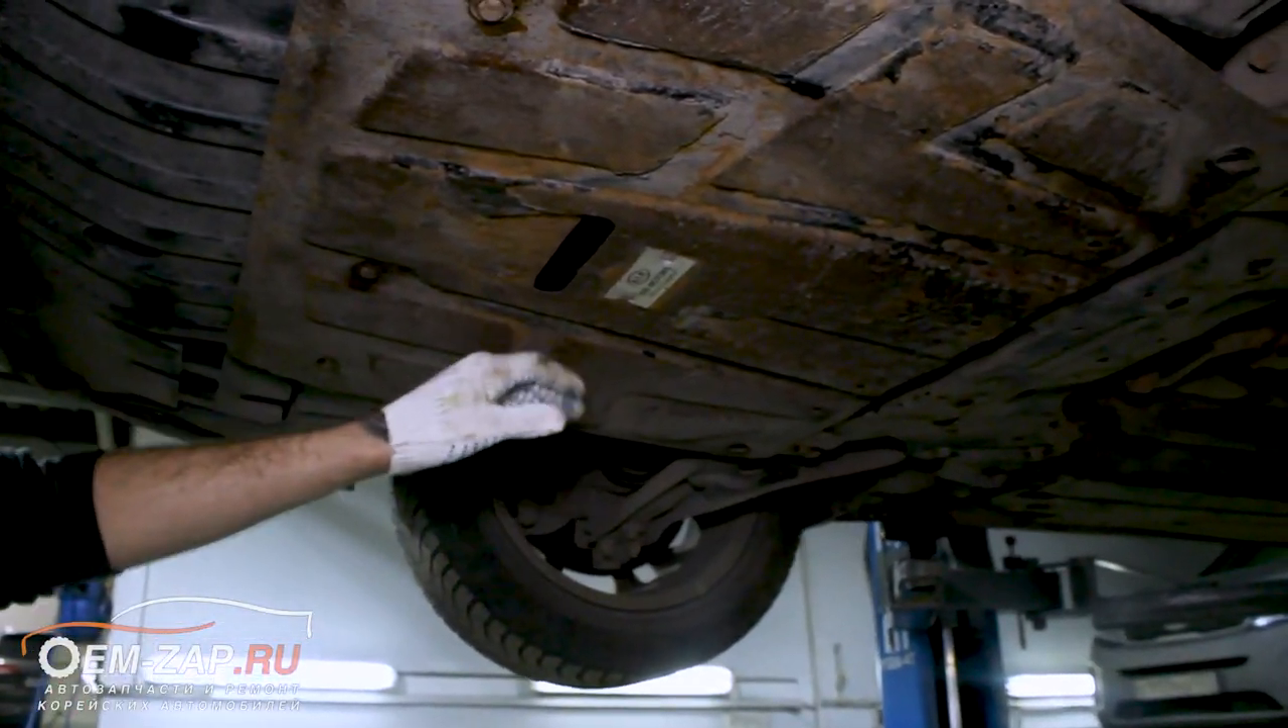Установили защиту сейчас мы опустим машинку и будем заливать.